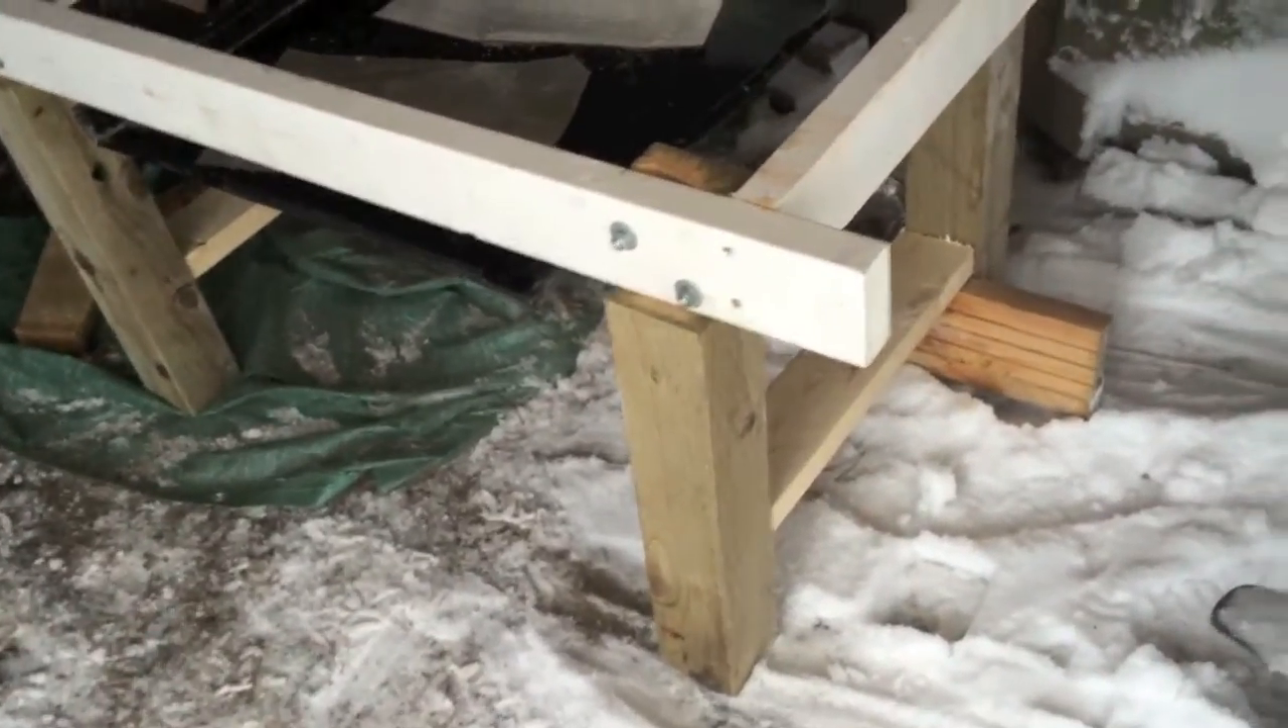I added a support lower down, just to keep the legs from coming in.